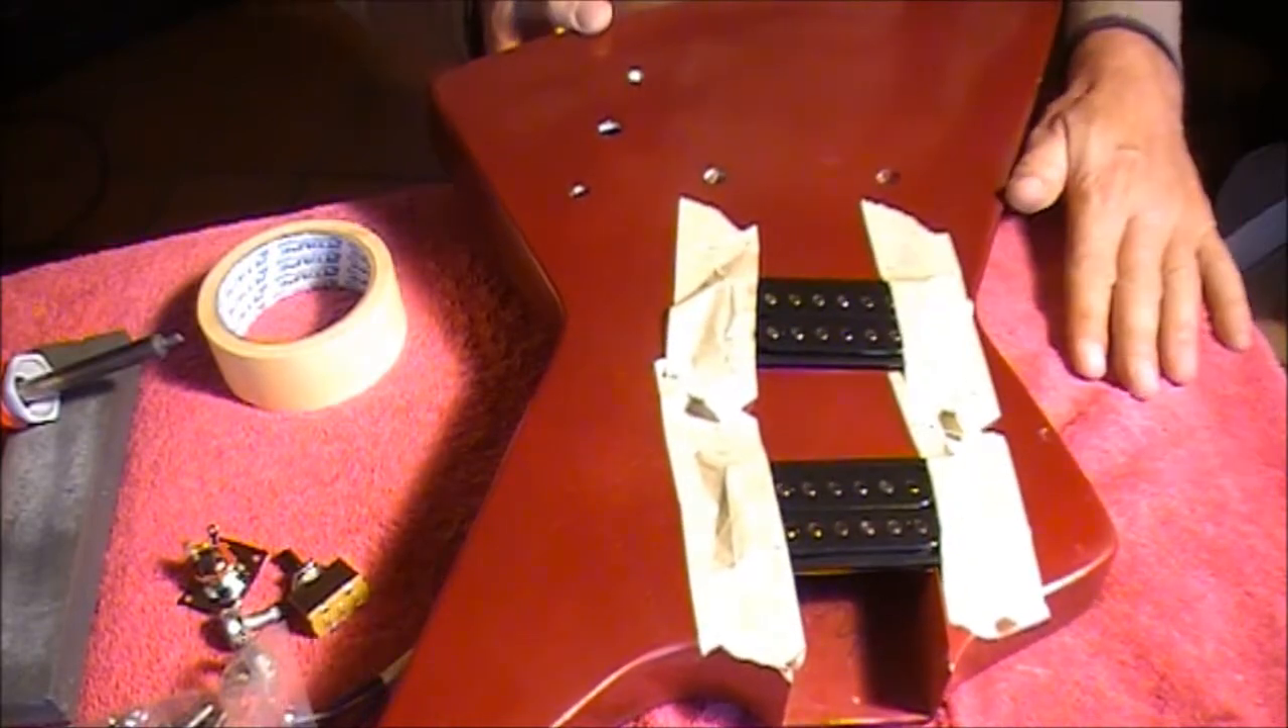Okay, so you can see that I've got both pickups taped into position.